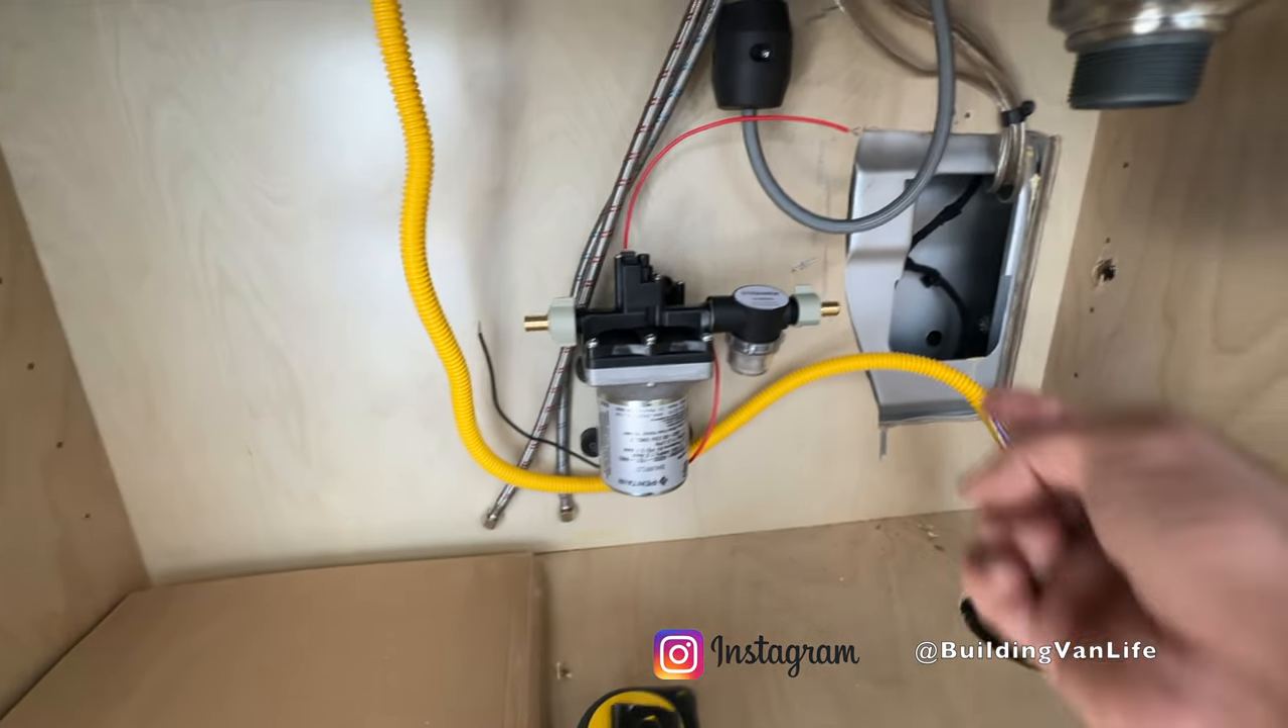So here we are under the sink cabinet and I've got the water pump mounted here.